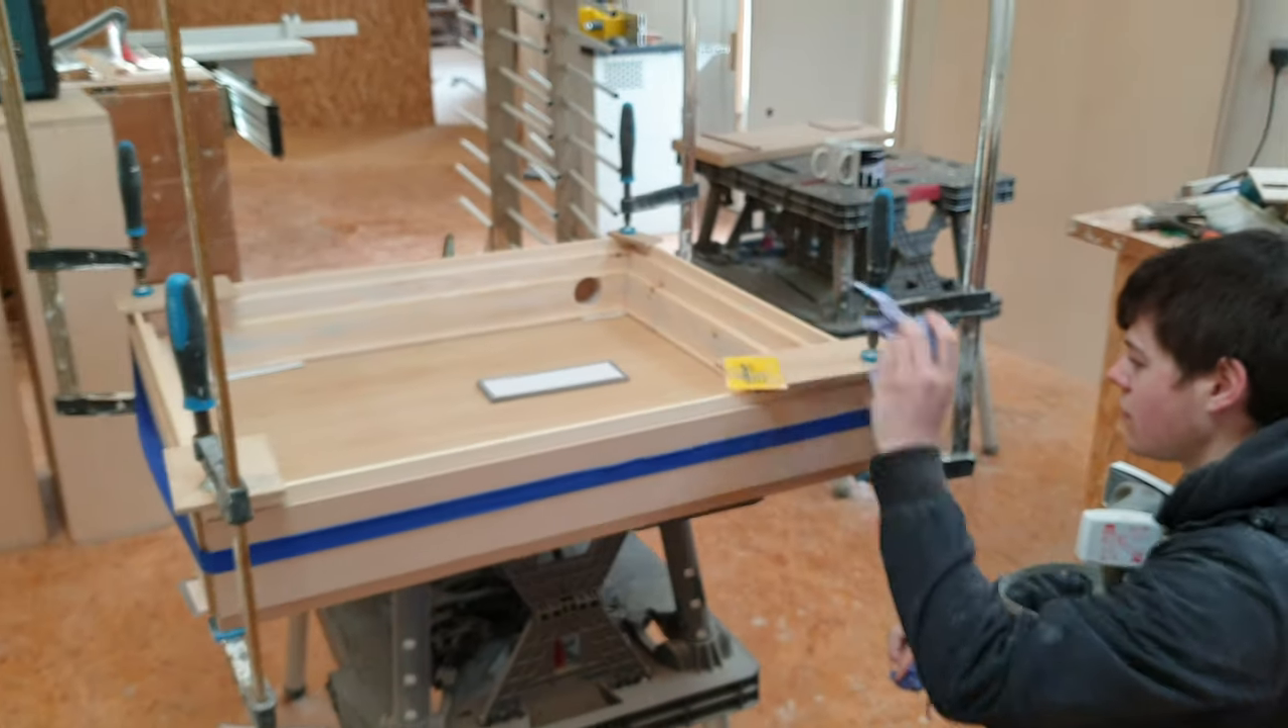So that is the frame glued up.